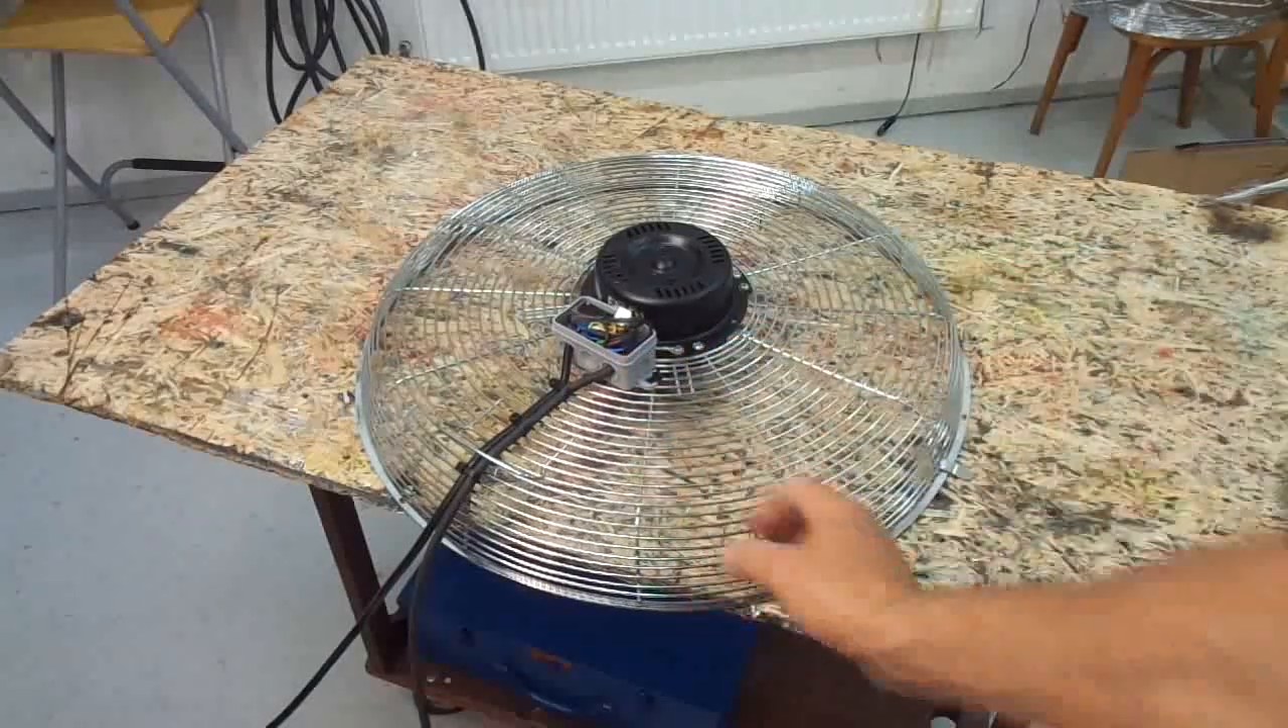I removed the original junction box with the switch here and I placed another junction box here on the fan housing.